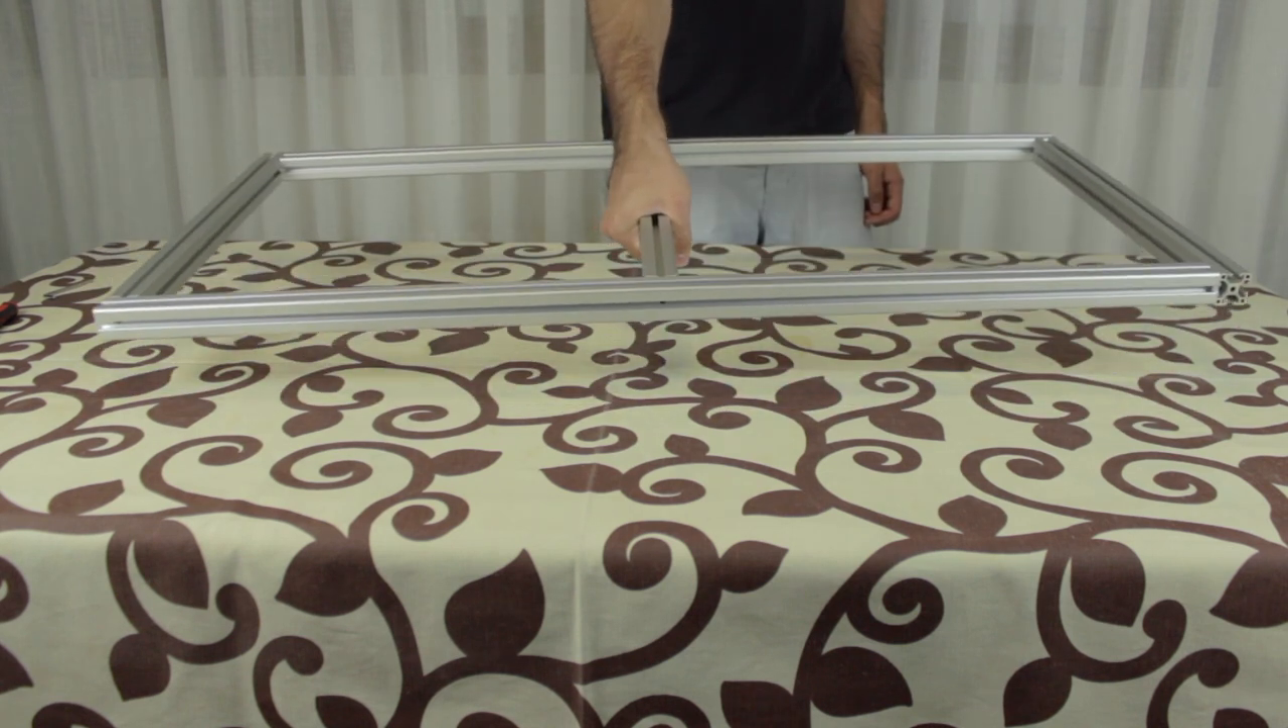Alright so at this point, as you can see here we have our print bed structure completely assembled and ready to be mounted on the printer.